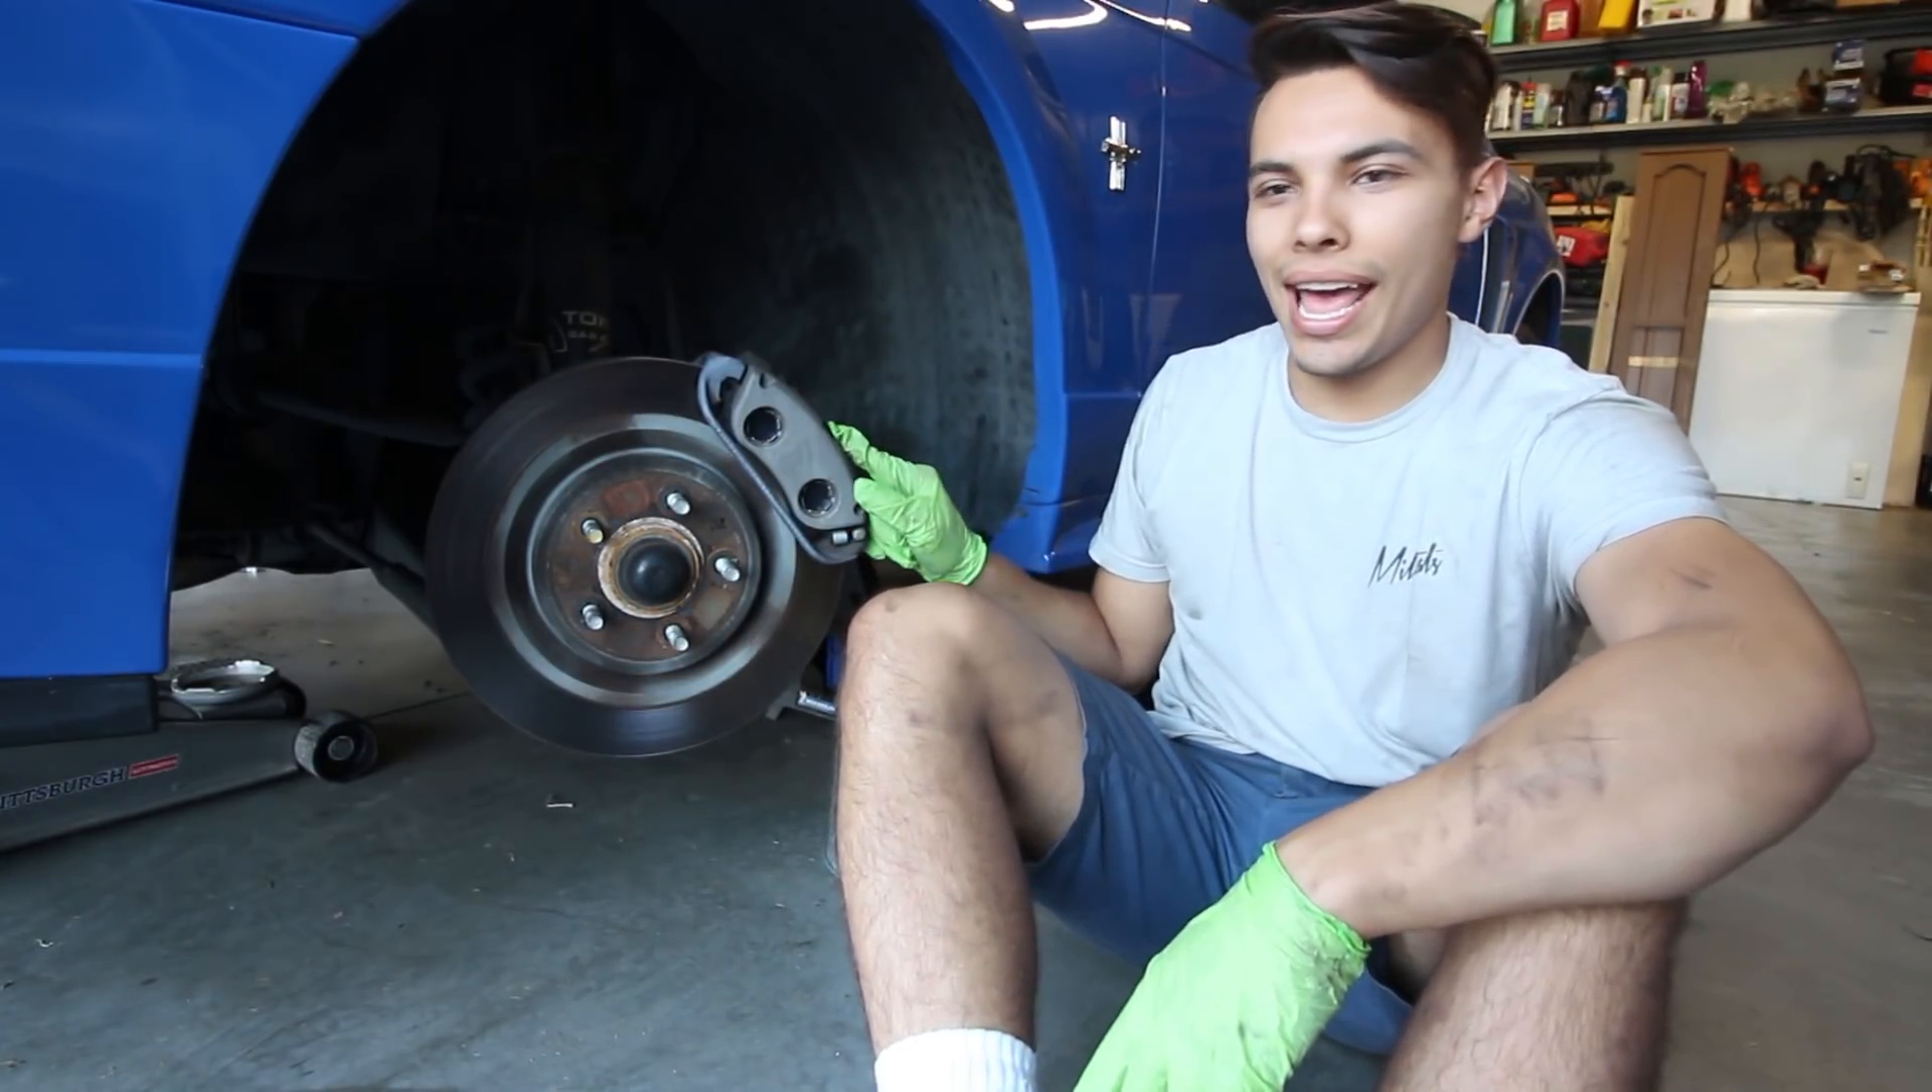Alright, so I went ahead and took off the wheel and jacked up the car.